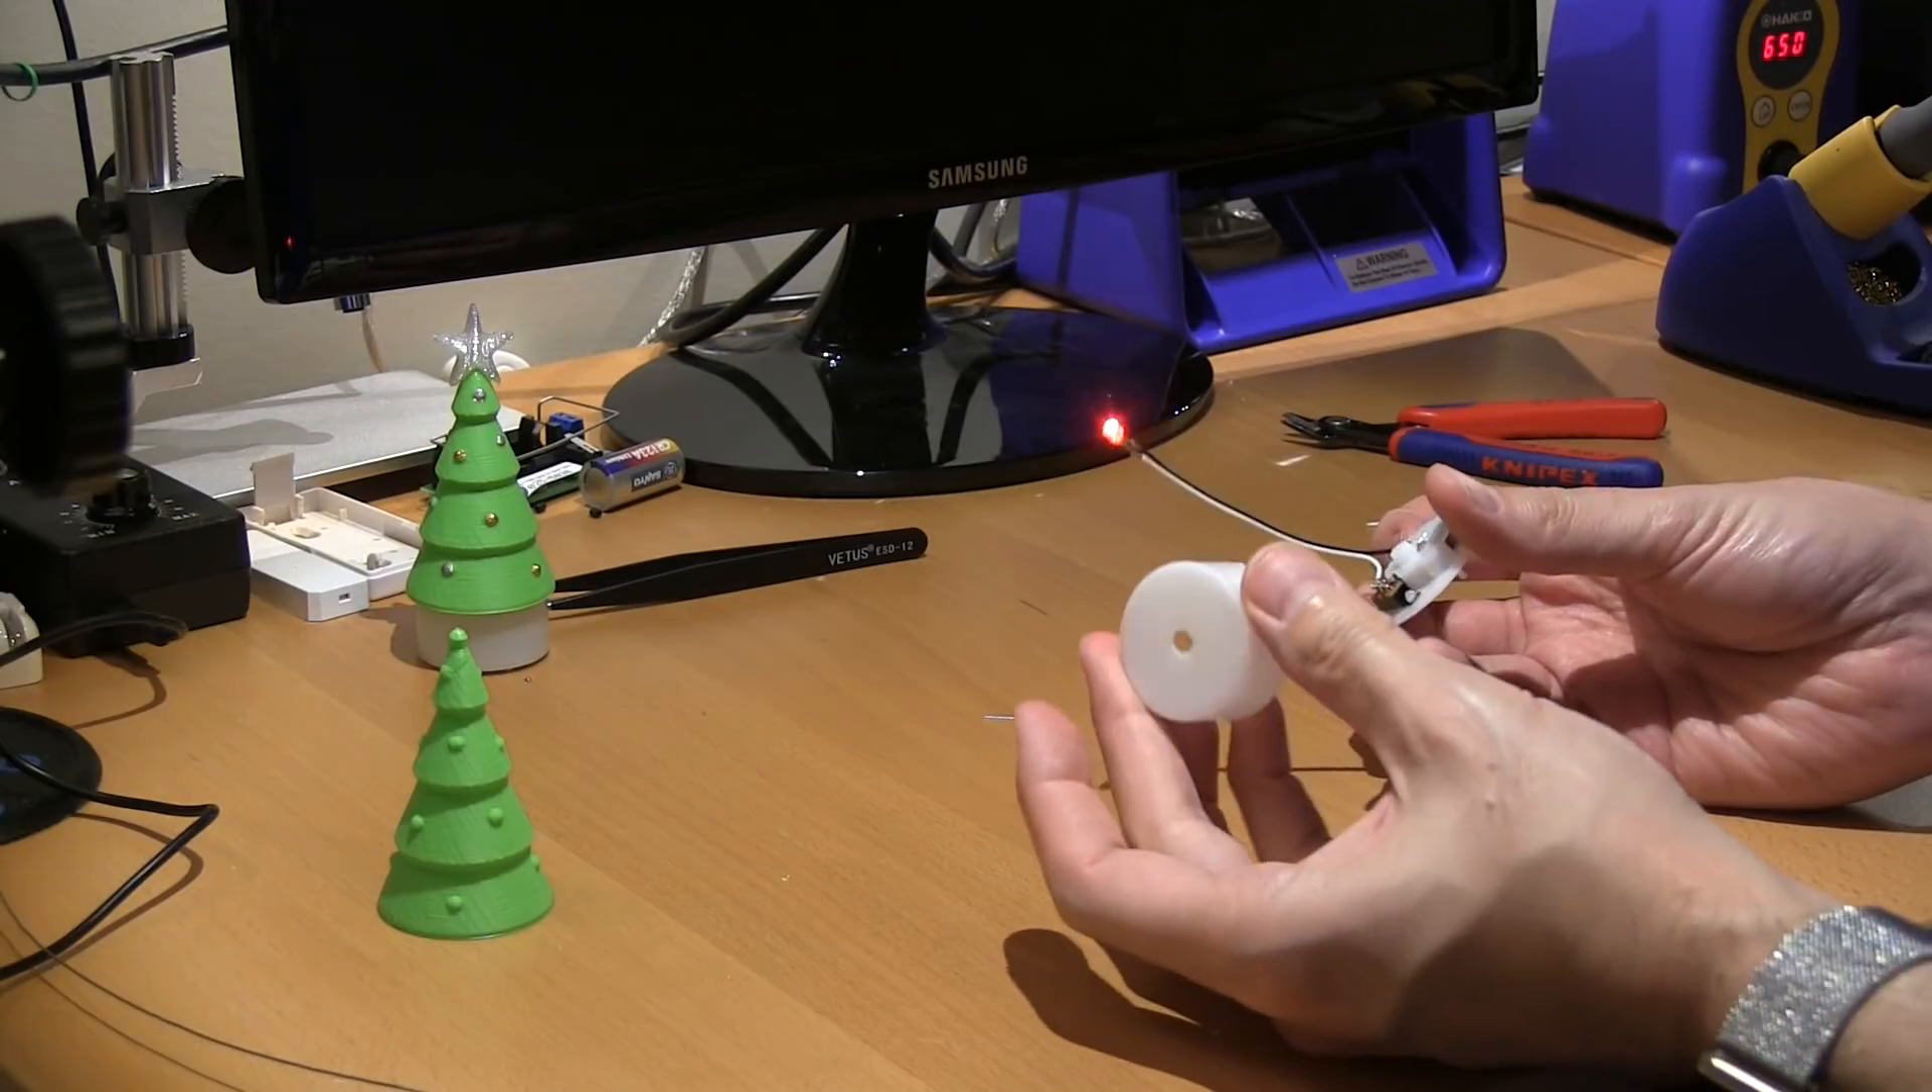So here's our completed base with wire.